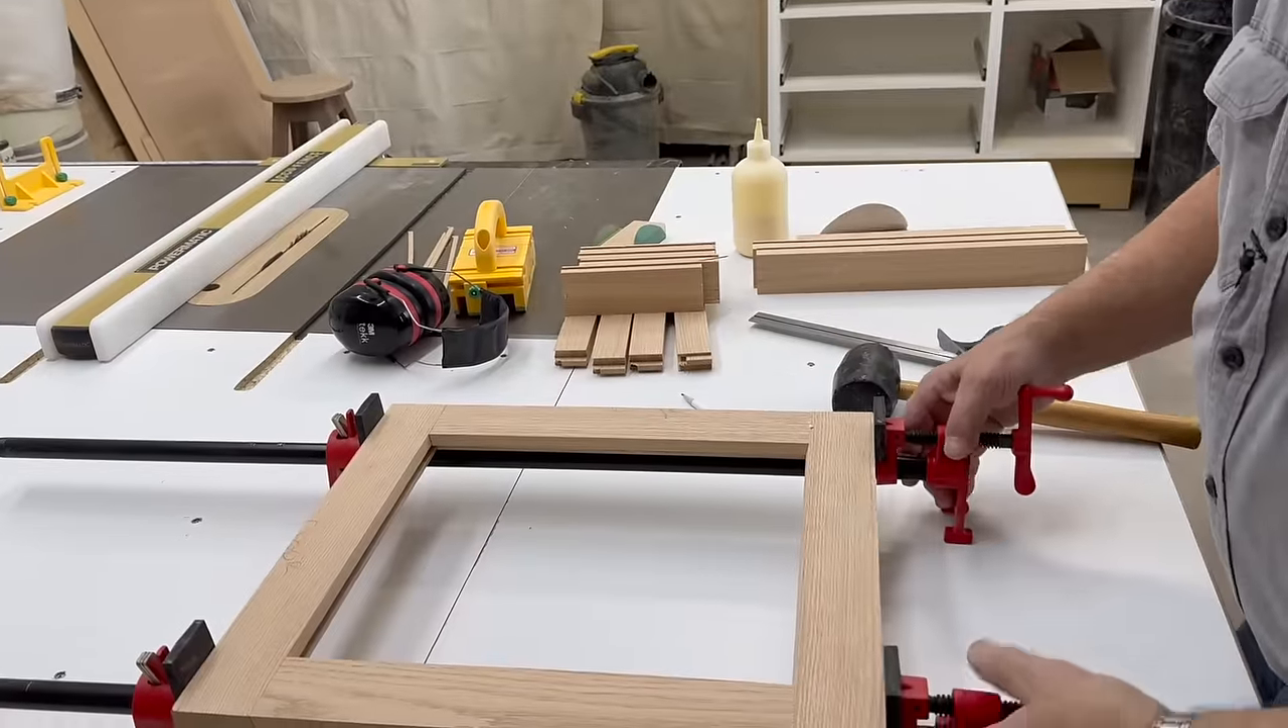There's one of our glass doors all glued together.